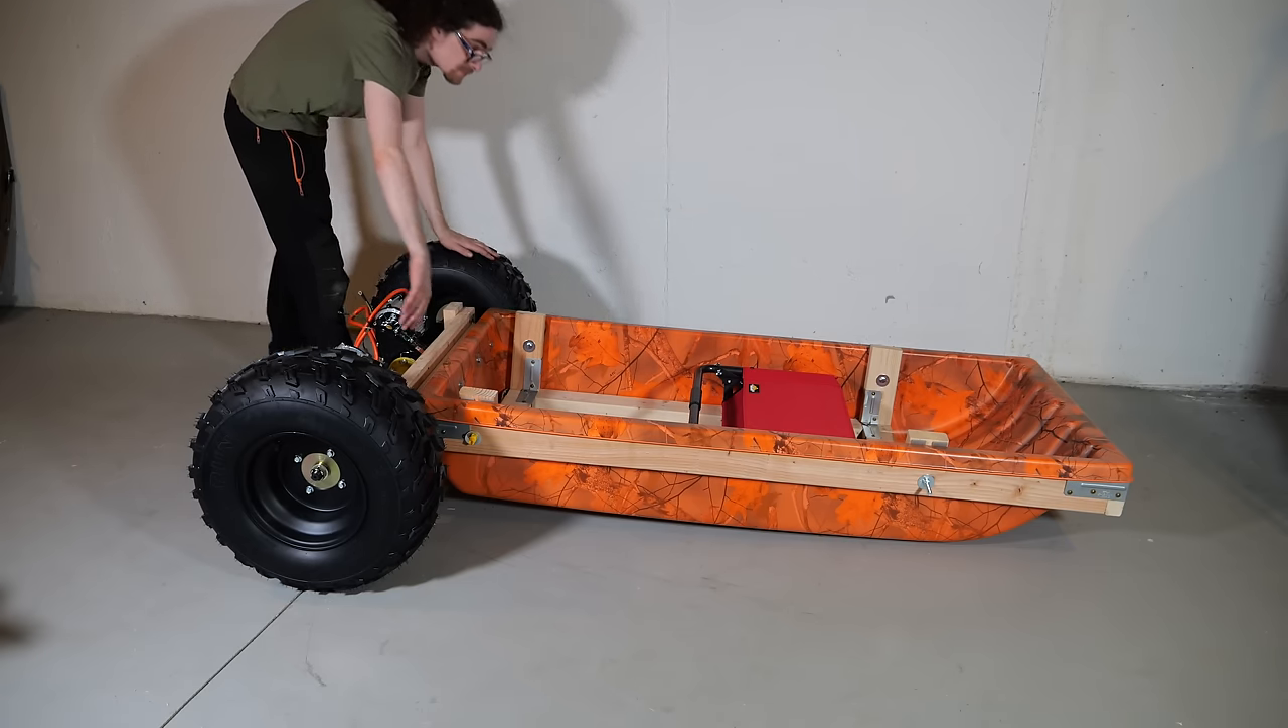And now we have our motors and our wheels securely attached to the back of the sled.